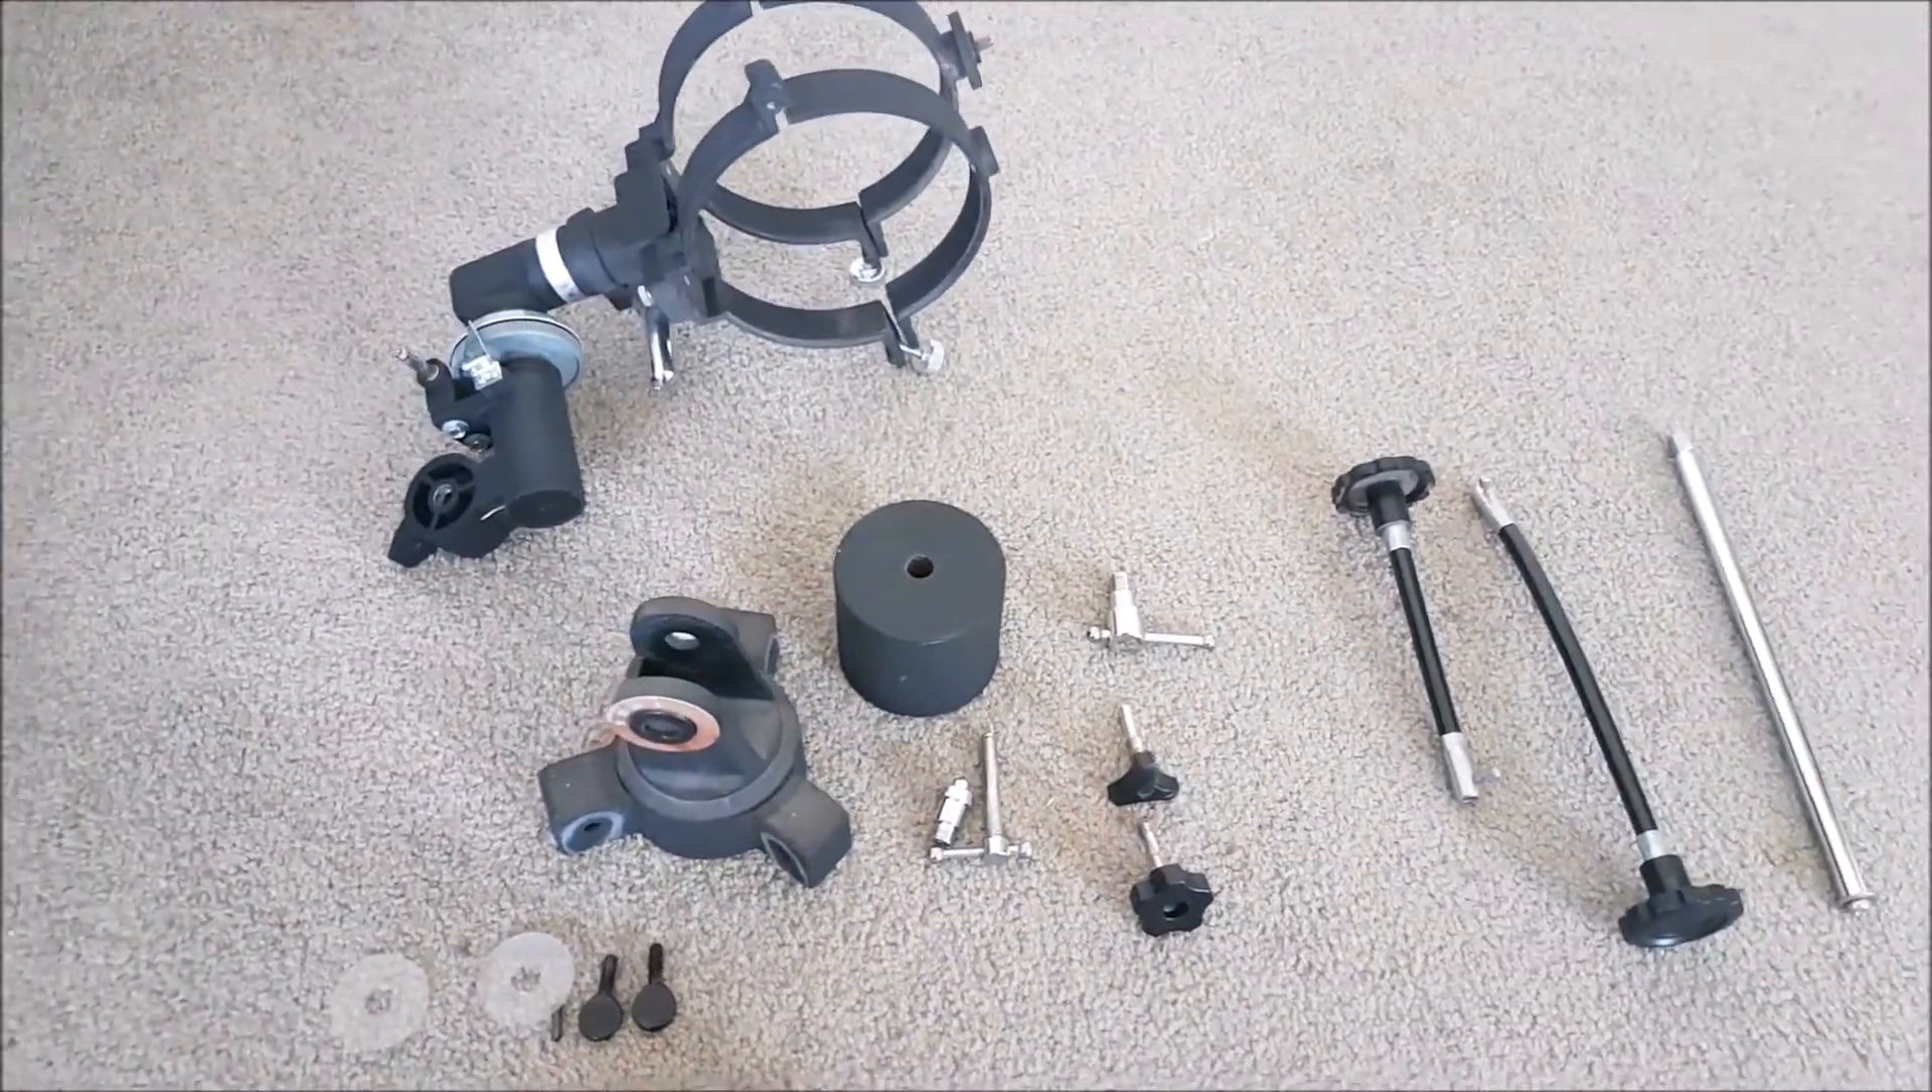Right, so that's the mount dismantled.